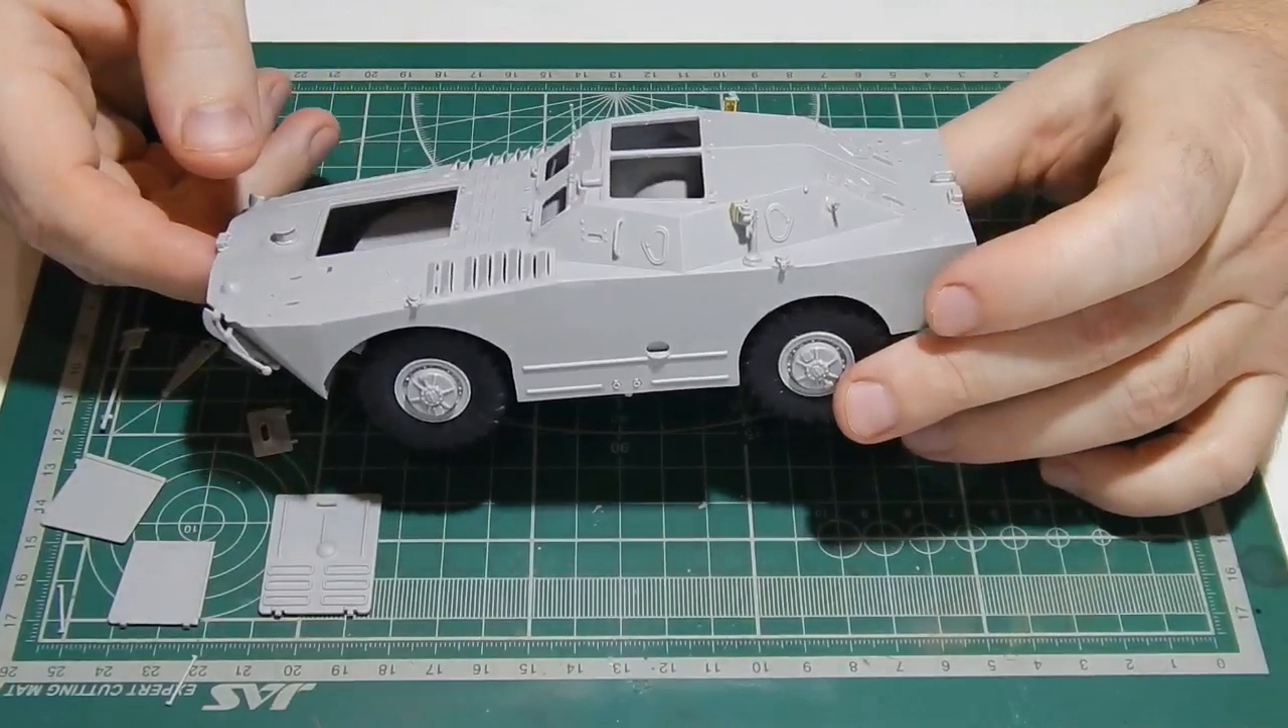Как видите, уже собрал корпус, соединил нижнюю и верхнюю часть.